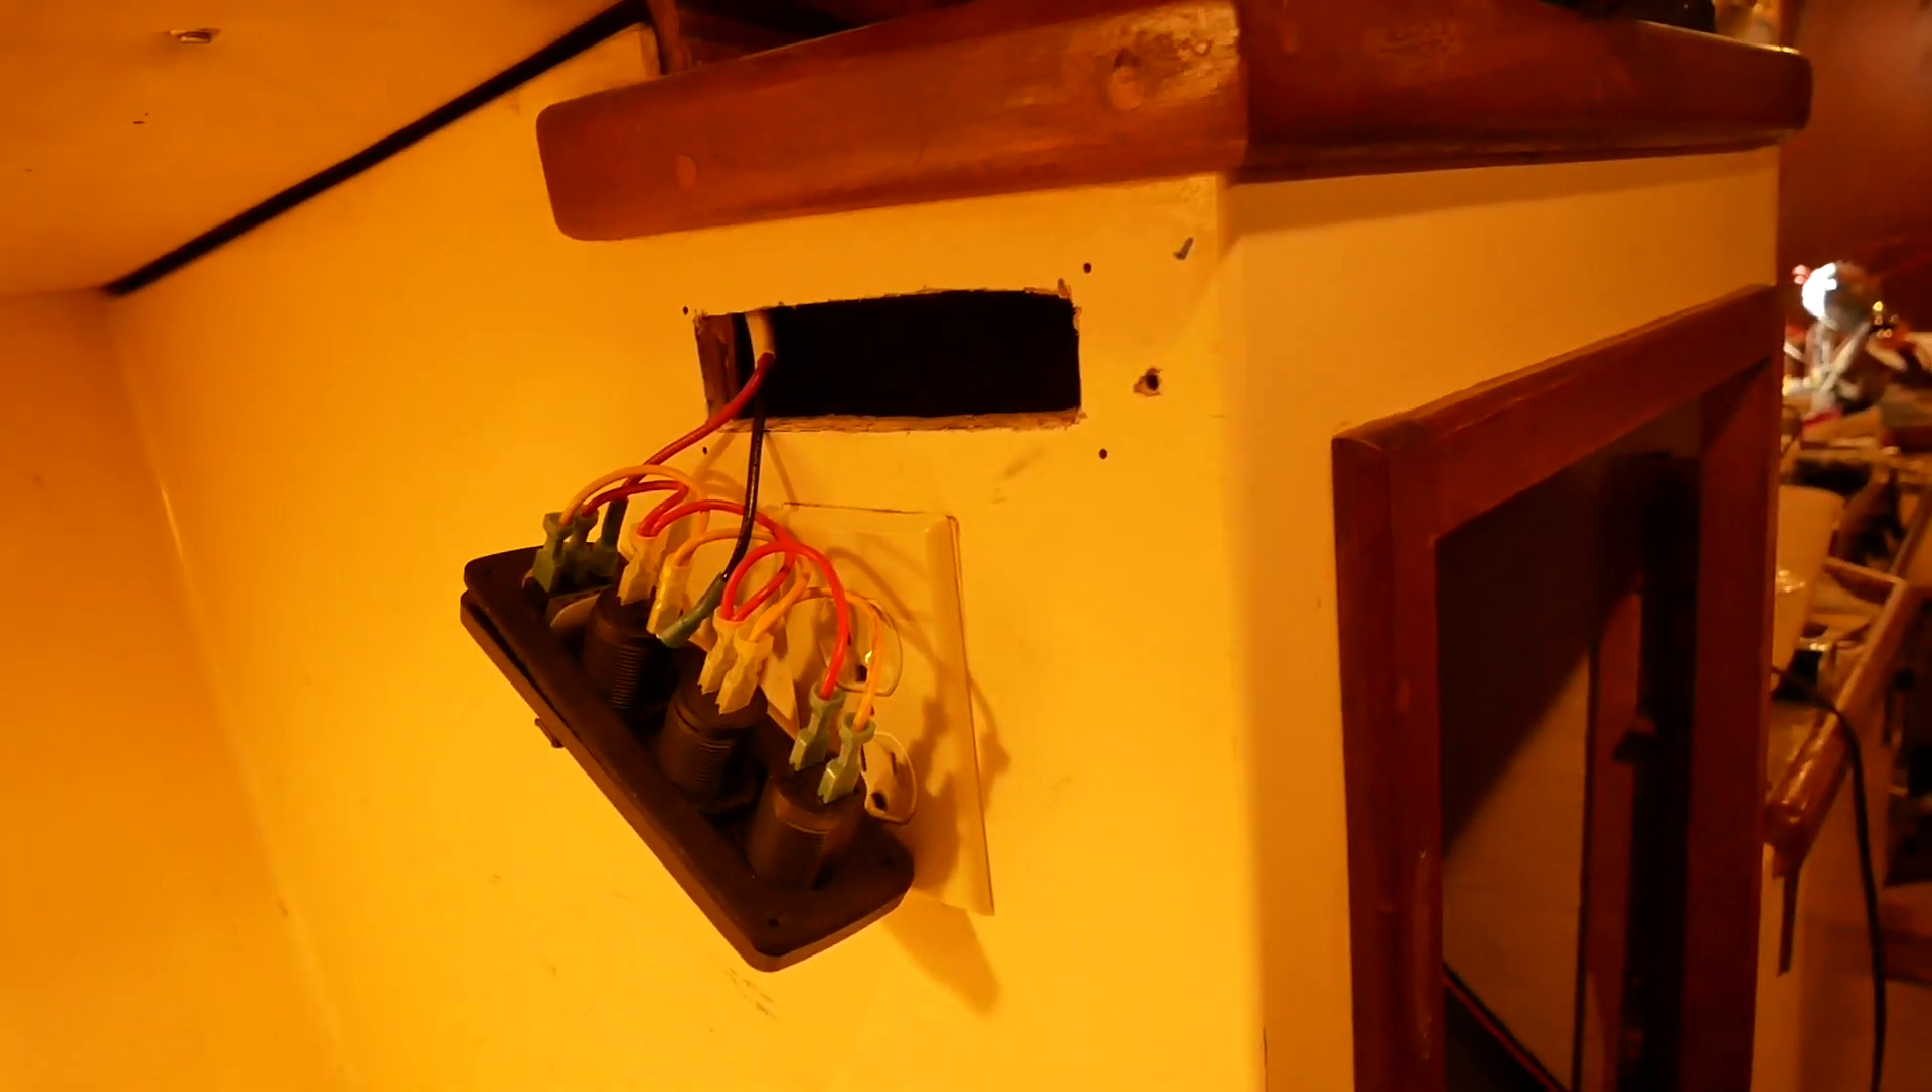All right, got plus and minus wires hooked up to this panel.